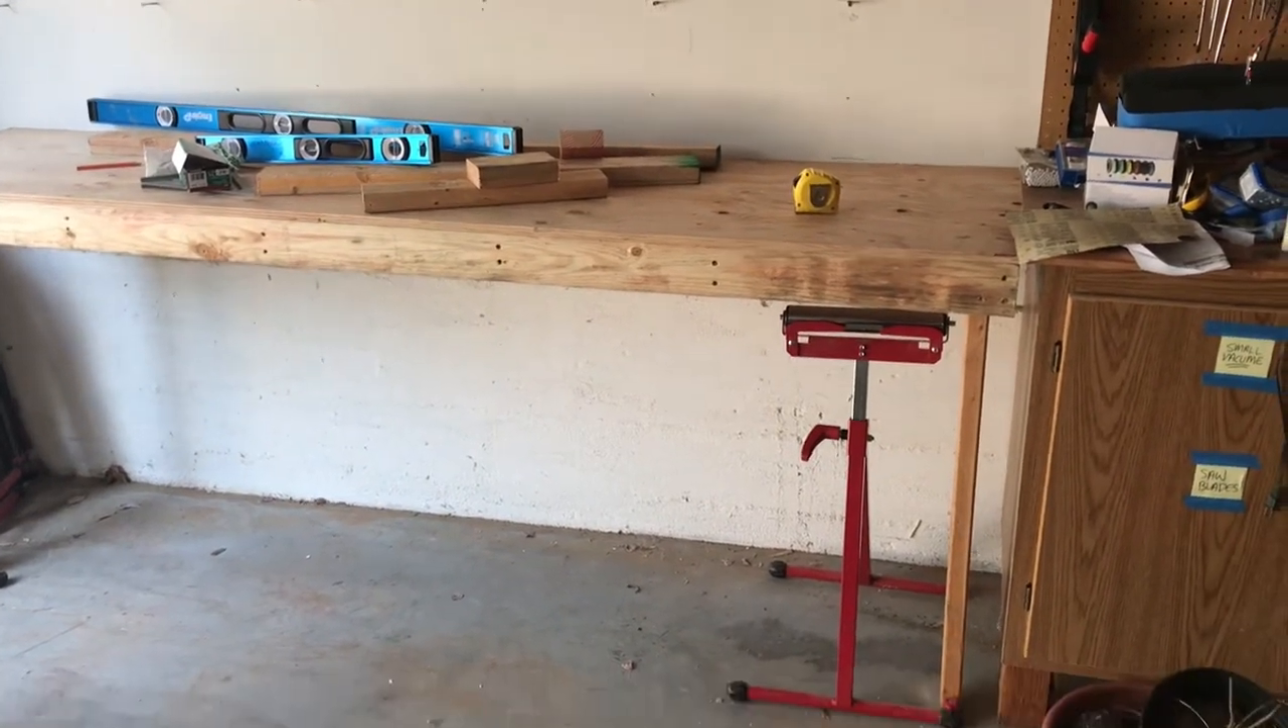I got the frame put up on the wall and put in some temporary legs and we're going to take a peek under here and show you what I did and it's not finished but it's started.